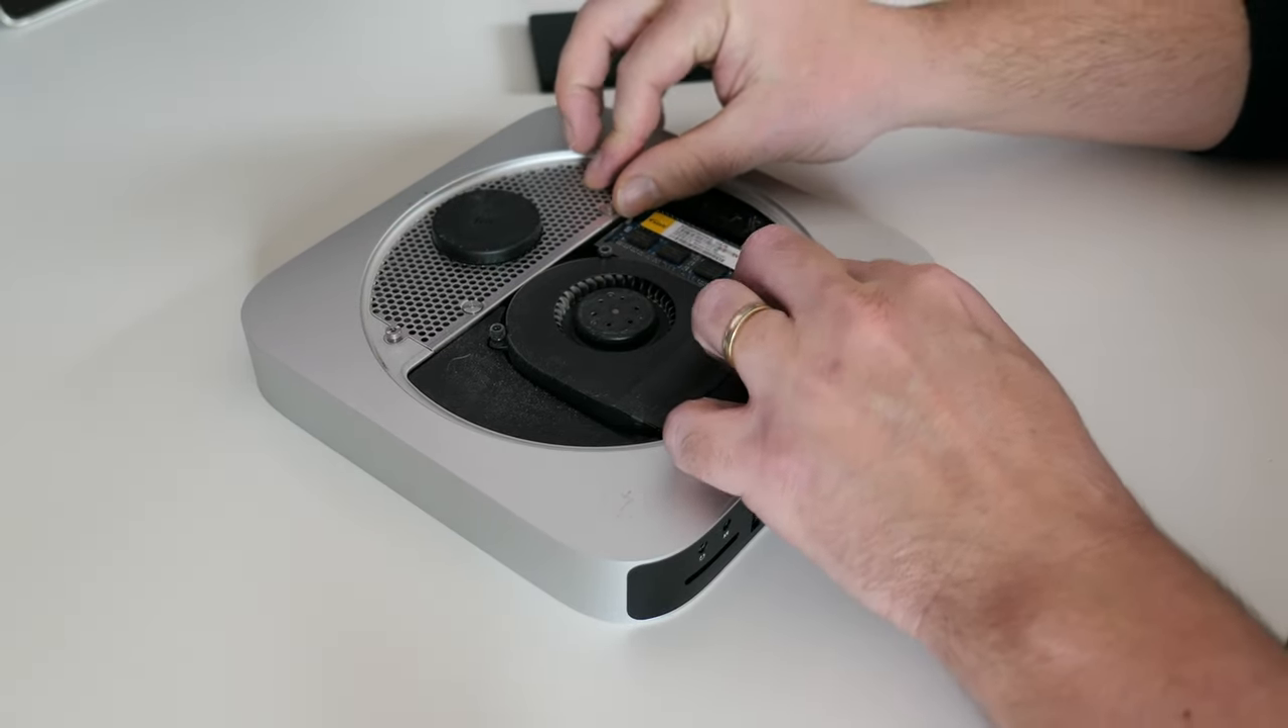After lifting it, we can already see the internals of the Mac mini.